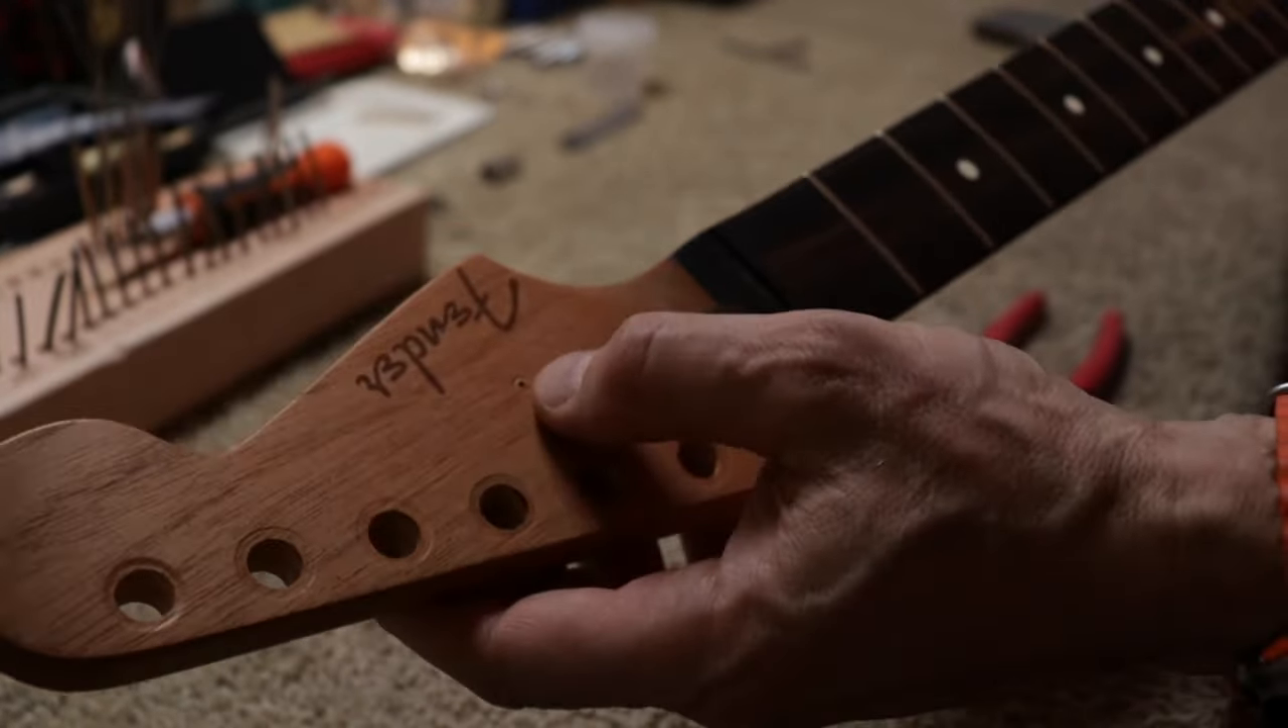Uh as you can see i removed all the hardware okay including the little uh string tree and now i need to remove the nut.